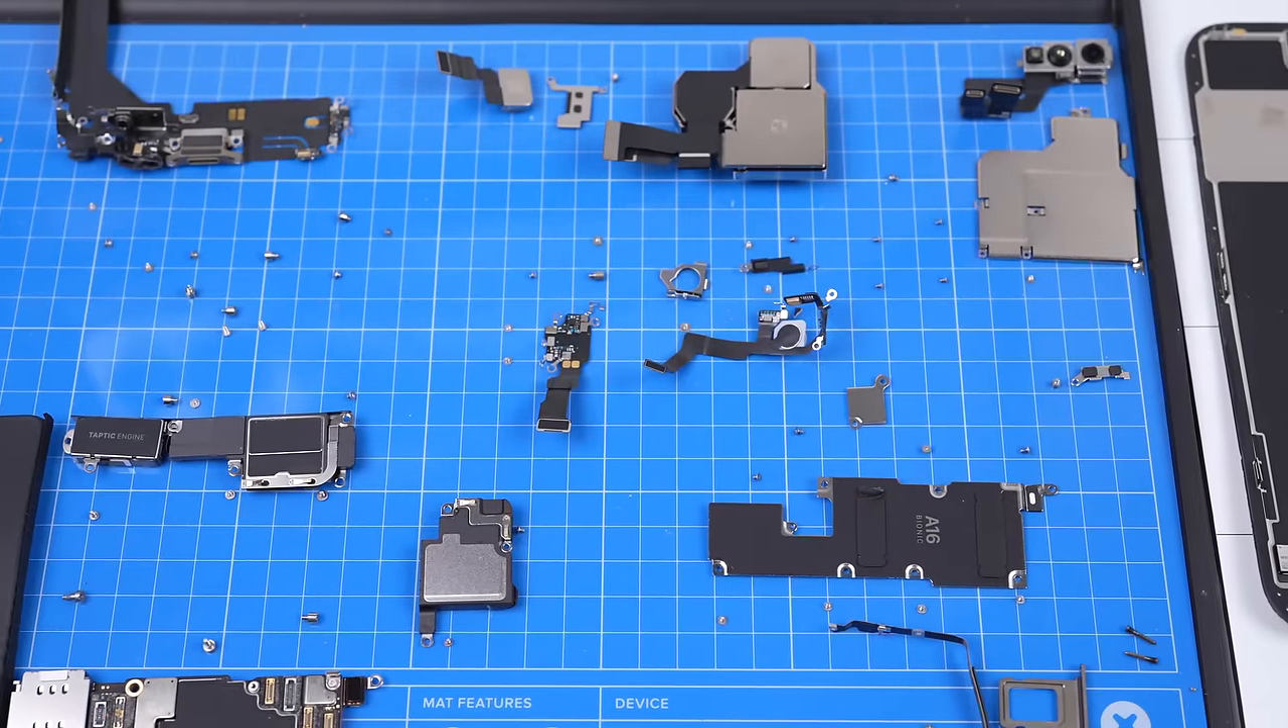With that, we've now completely disassembled the iPhone 14 Pro Max.